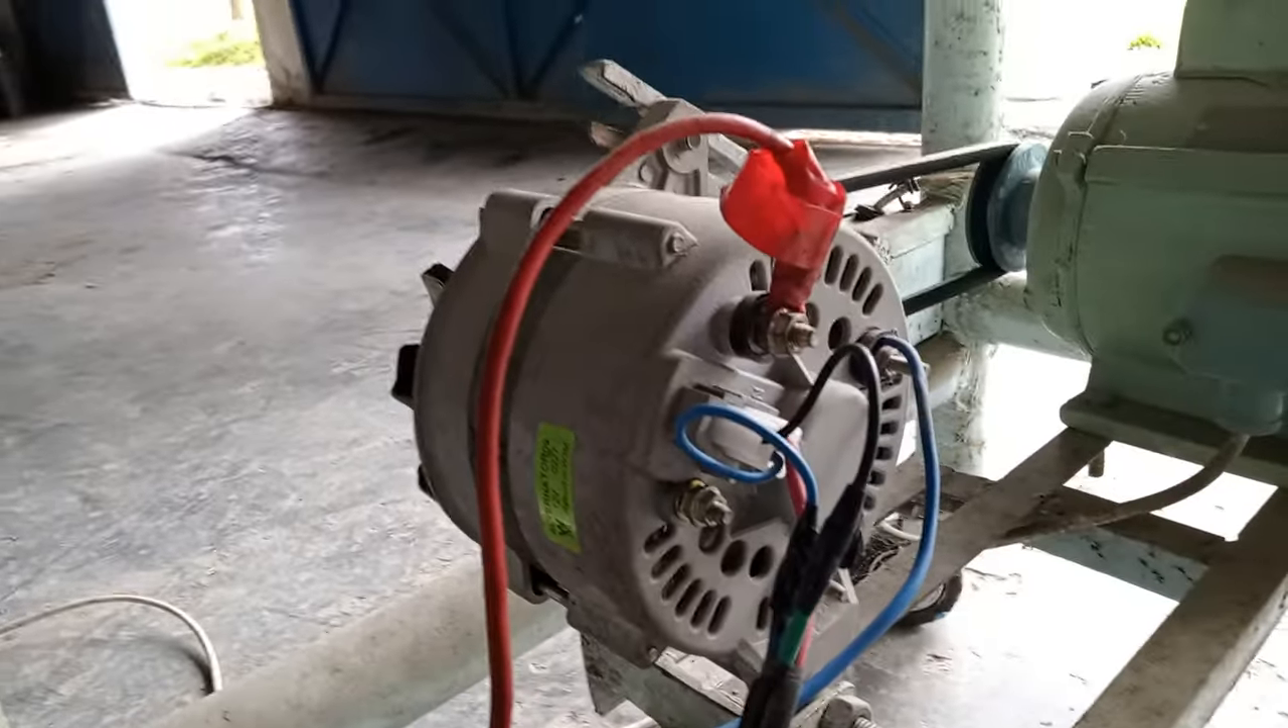Penyambungan Kabel Dari alternator ini Sudah kita sambung semua.